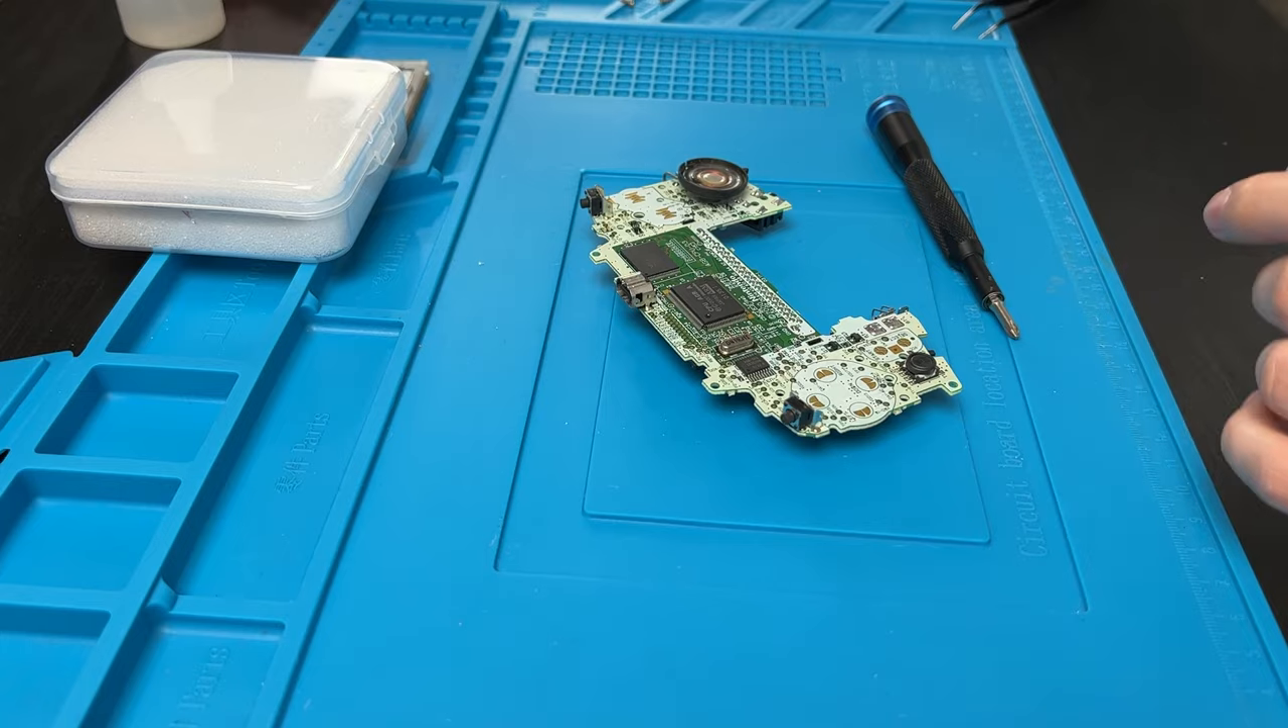Now your motherboard is free, and we're ready to go.